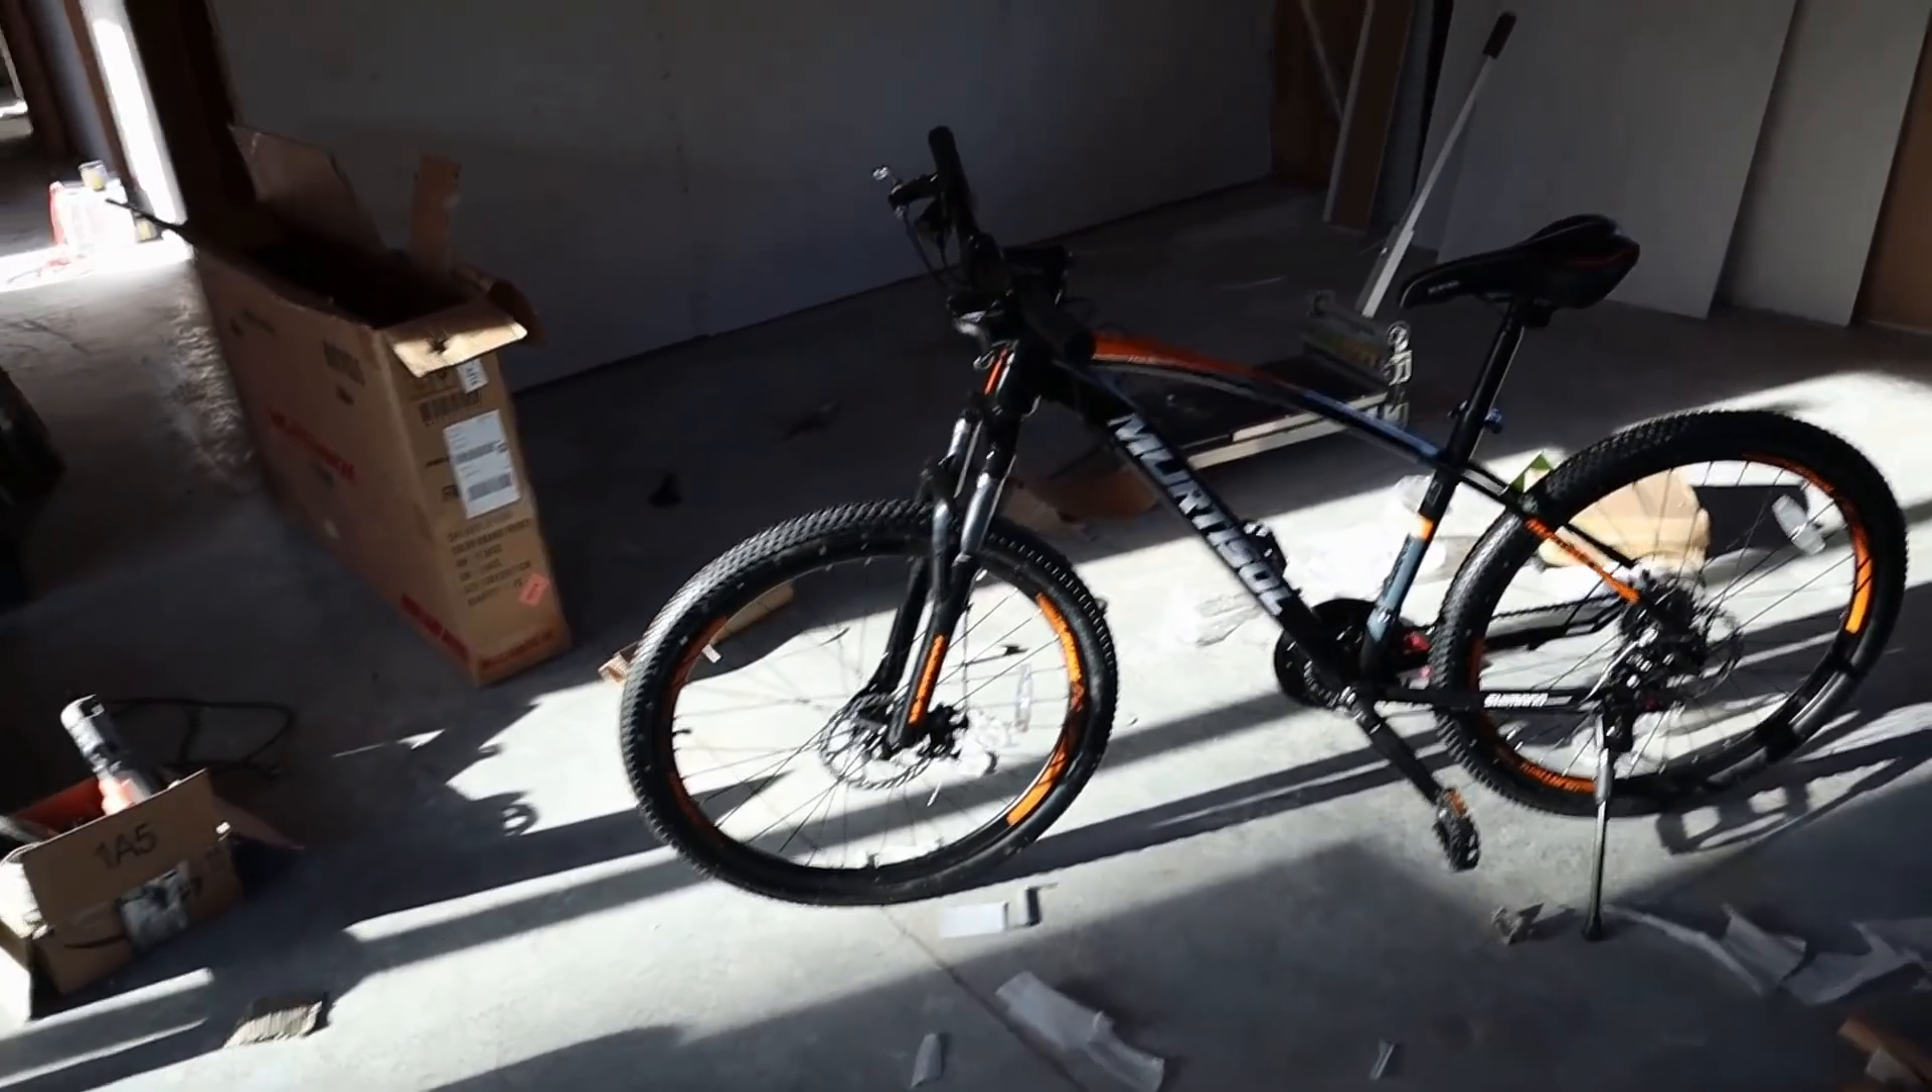All right, you guys, so it's been about 20 minutes and I just finished assembling the bike.